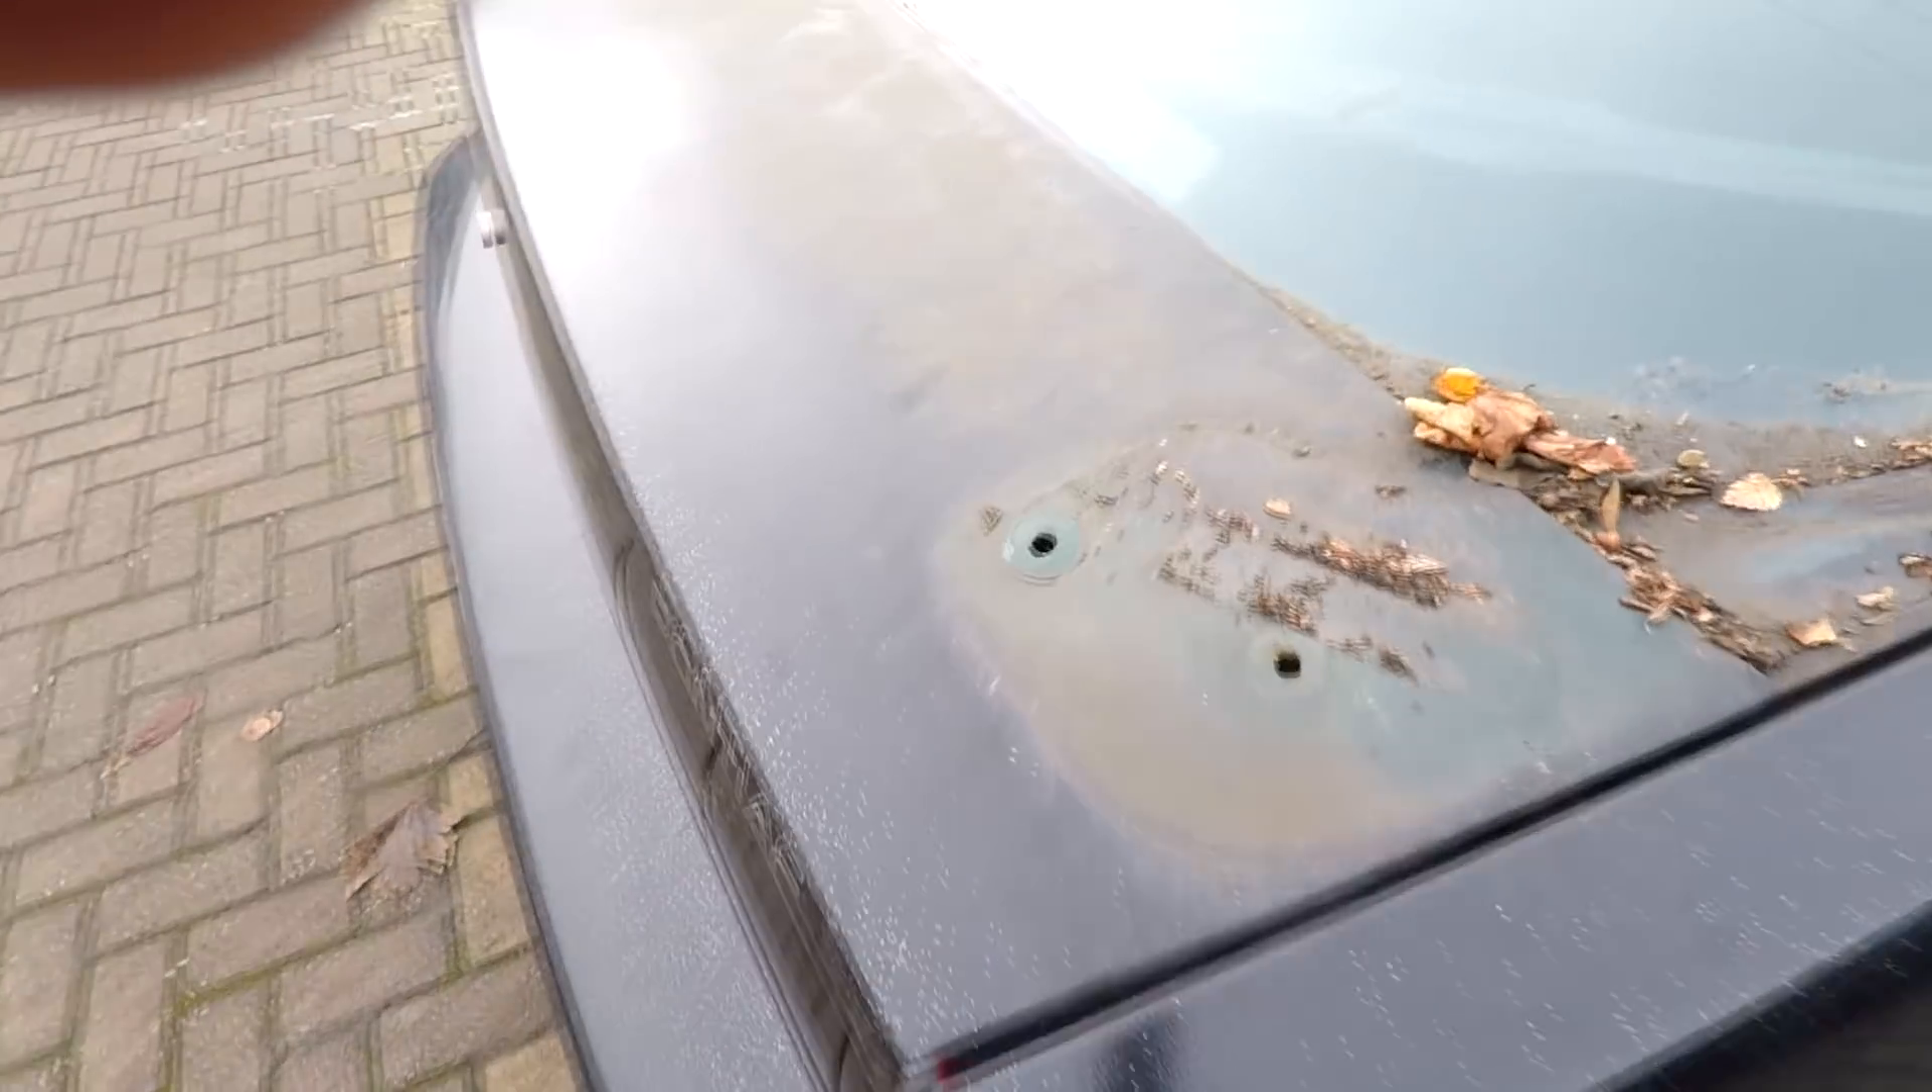And Jimmy's taken the spoiler off of the back at the moment.